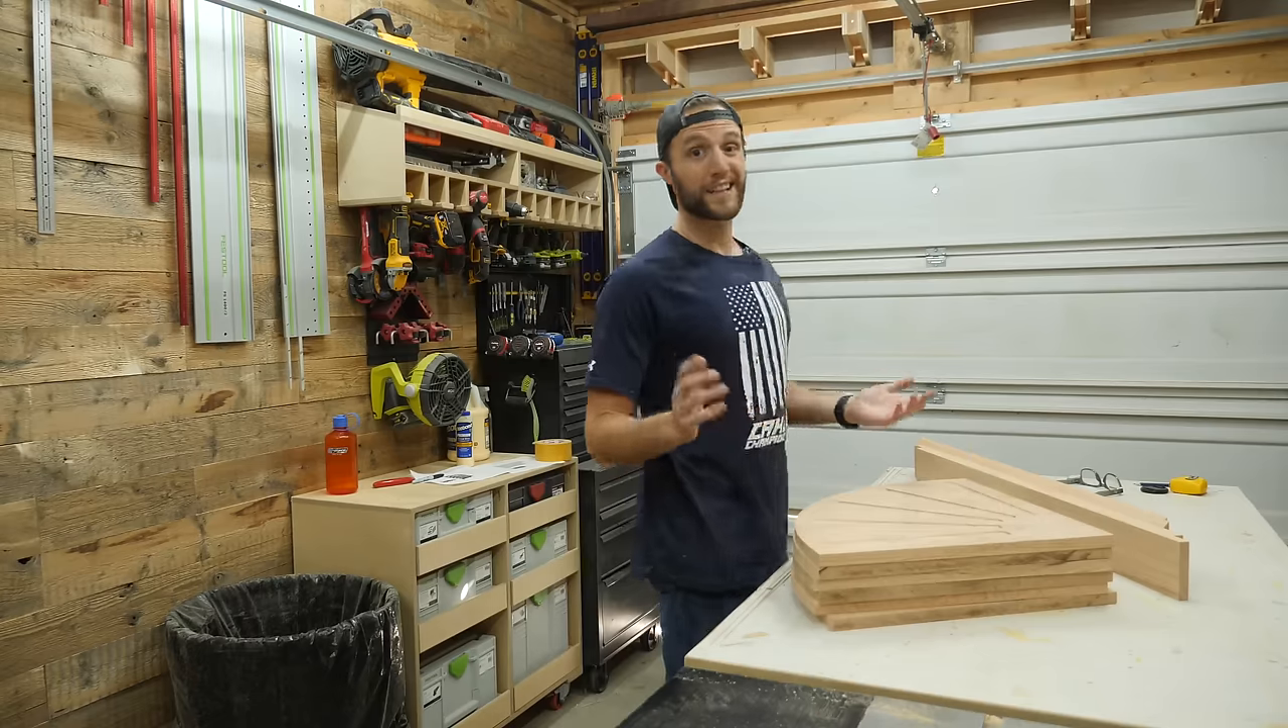So I need to attach all these side pieces to all of these shelves.